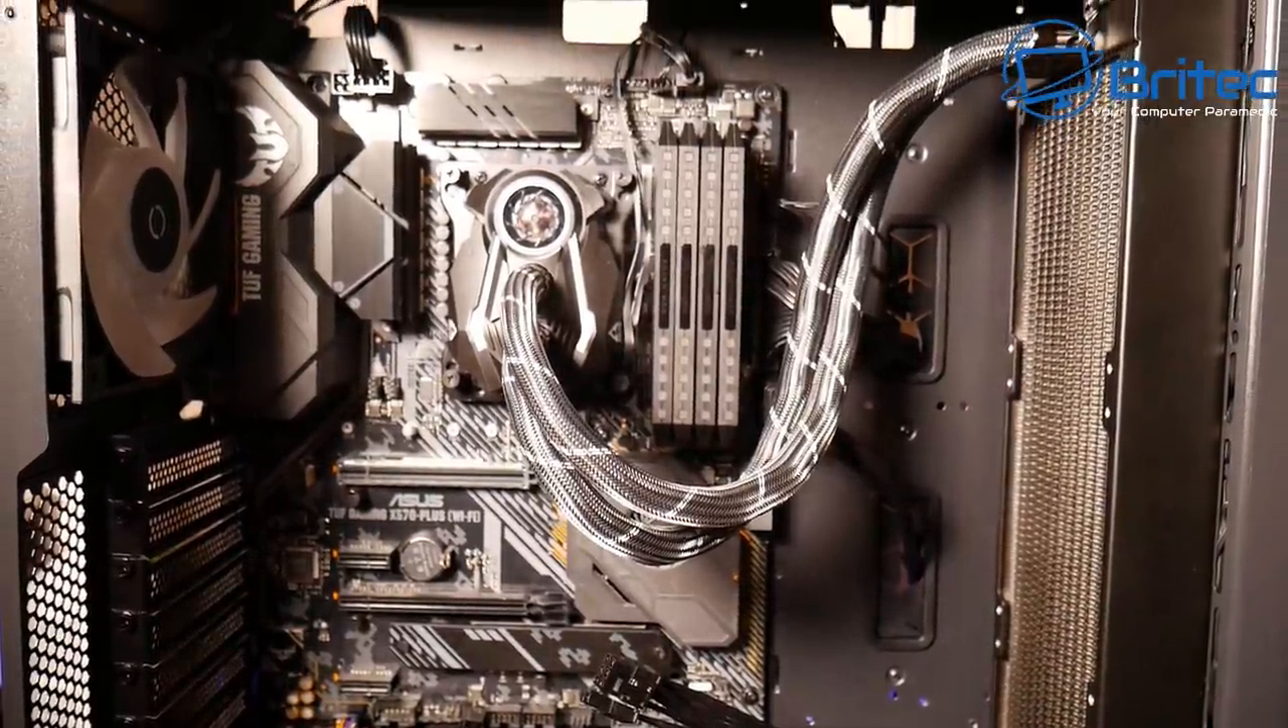So we're getting there now all we need to do now is get that graphics card in.